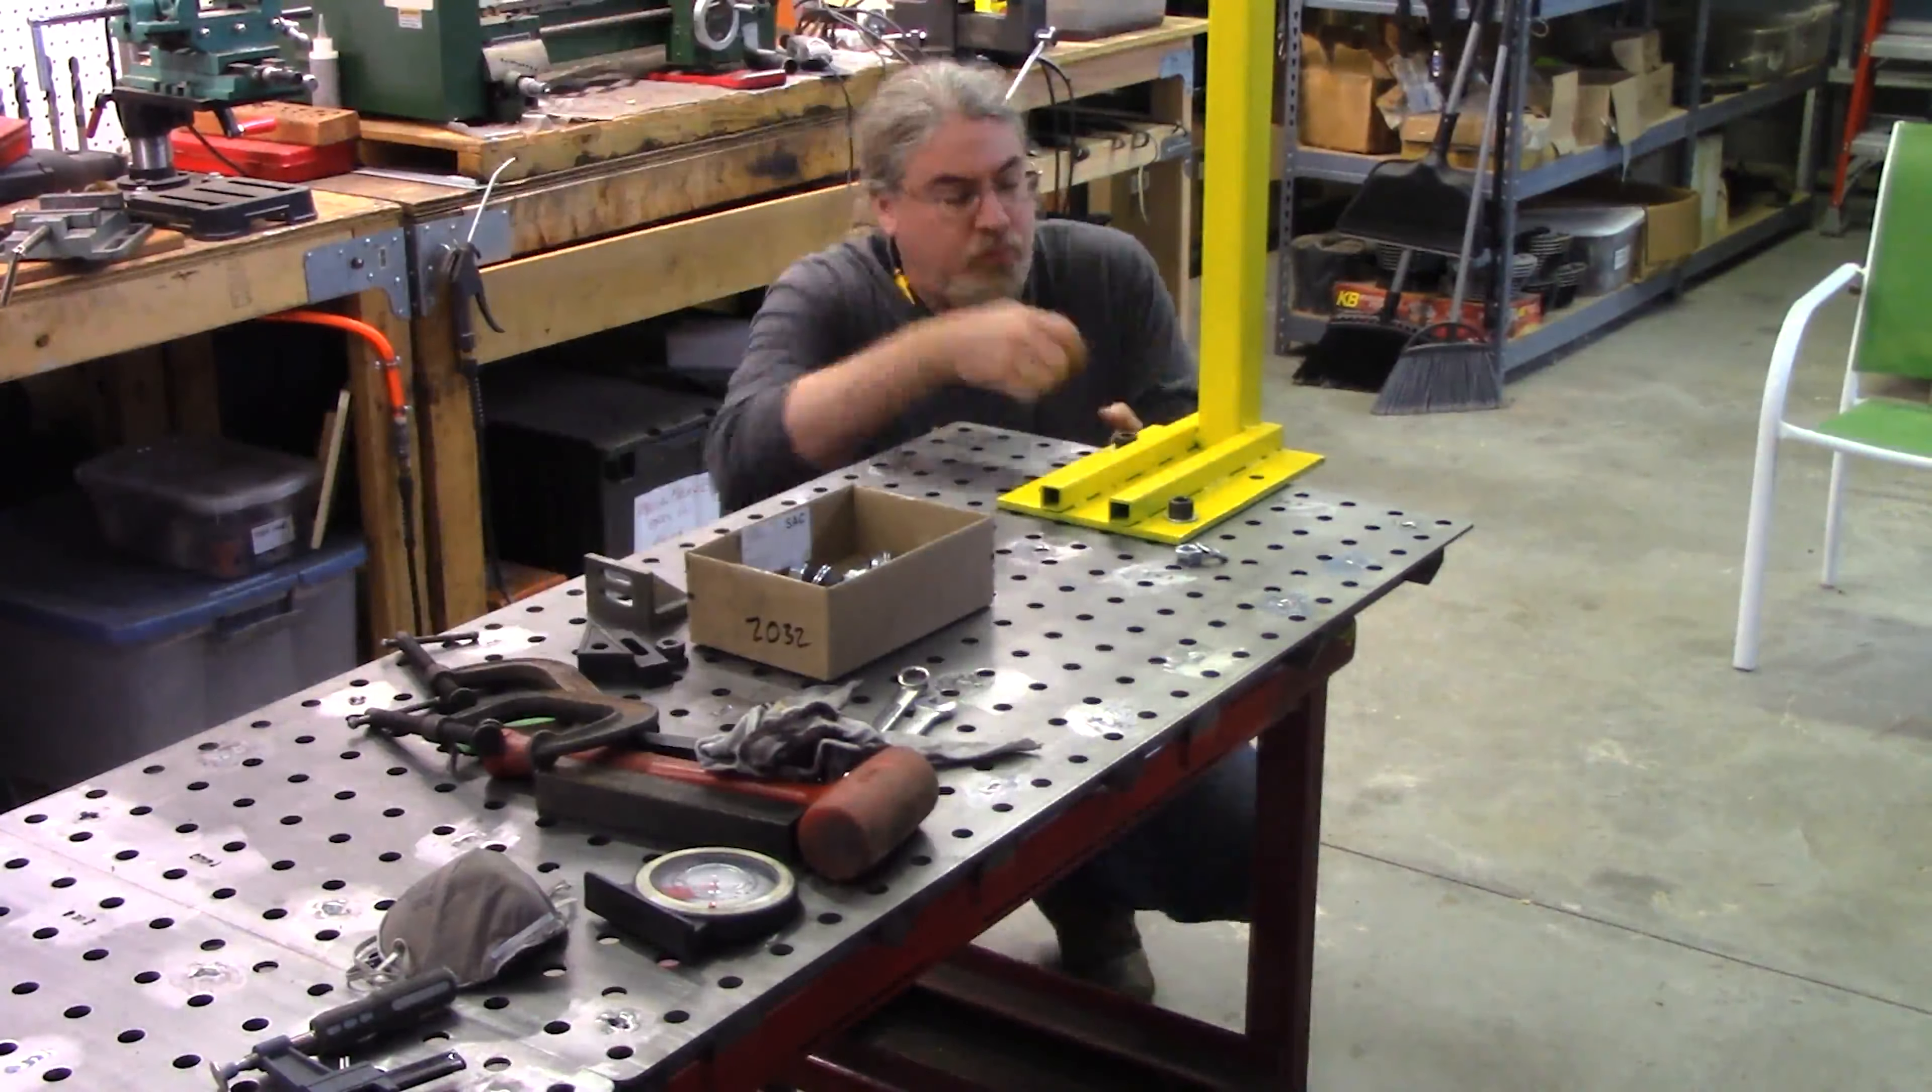I brought the completed fixture out and installed it on the table.